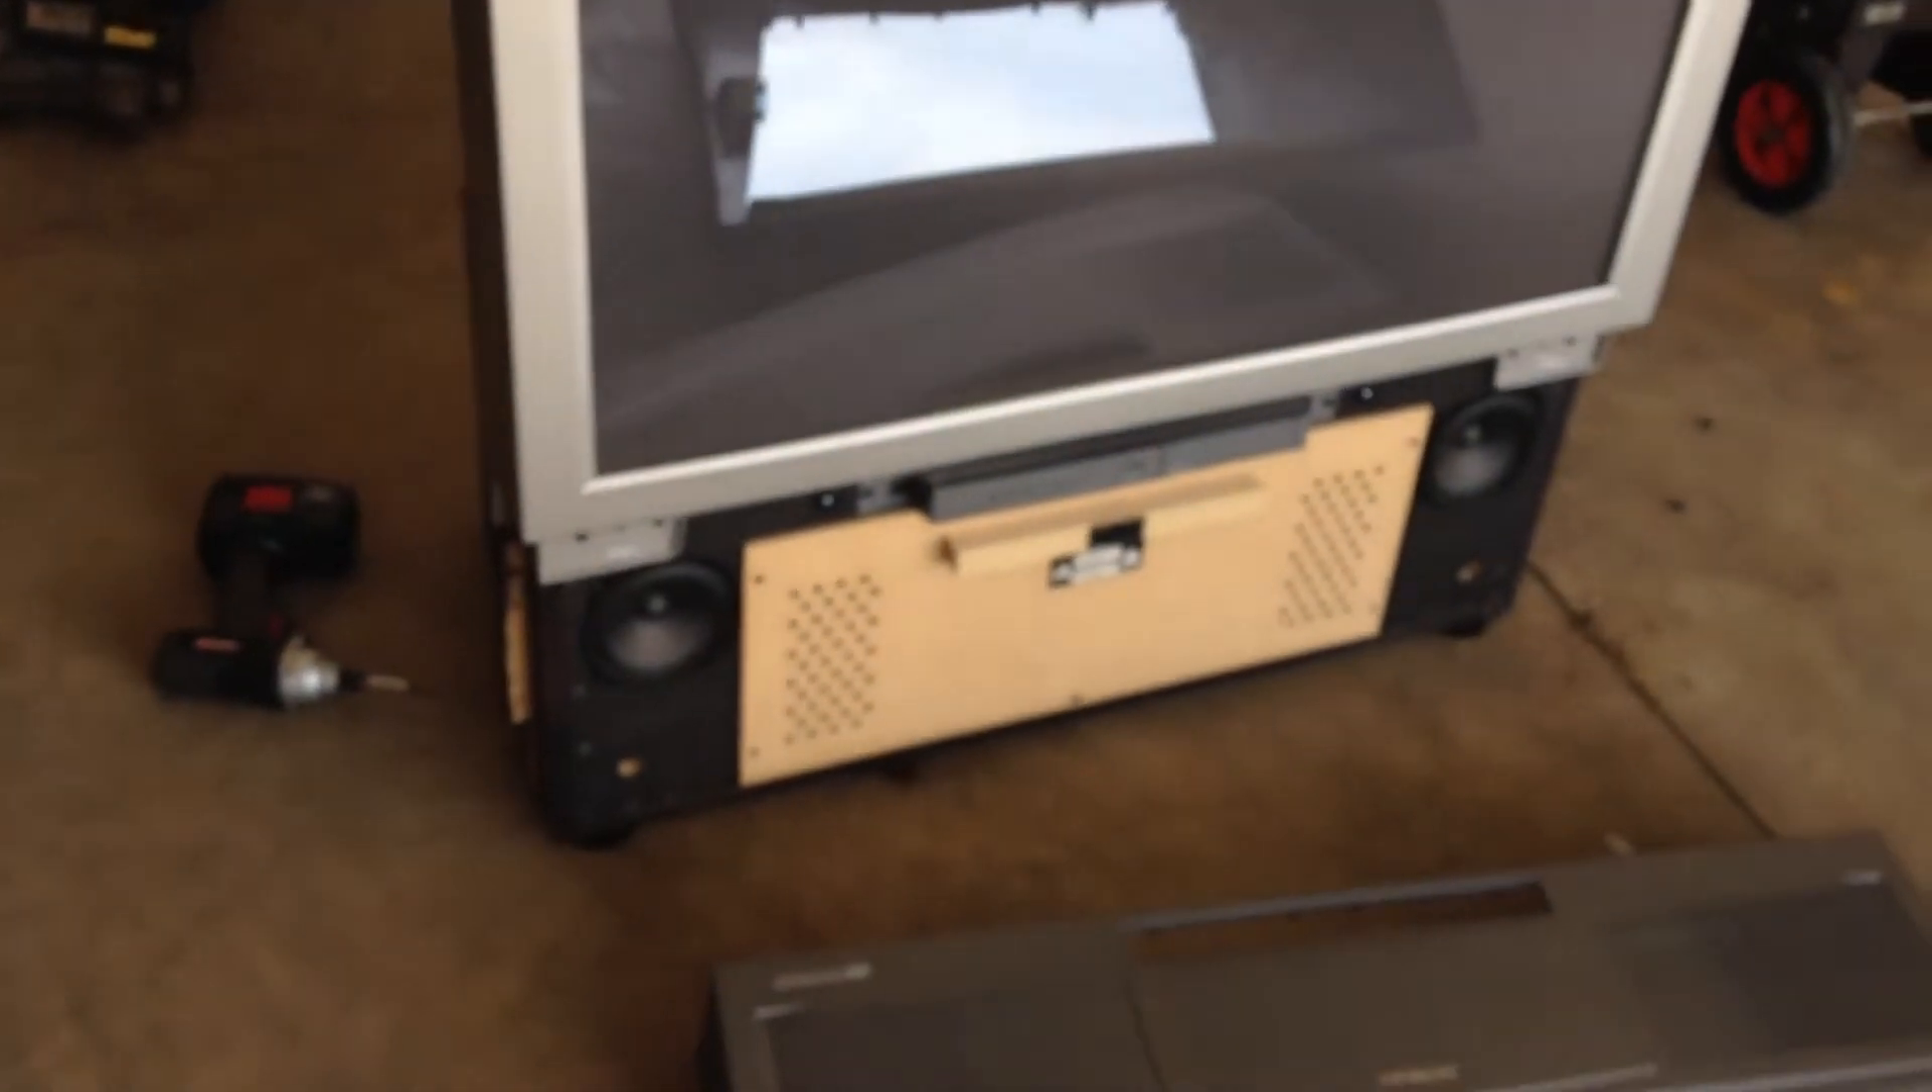Okay we got the front off.